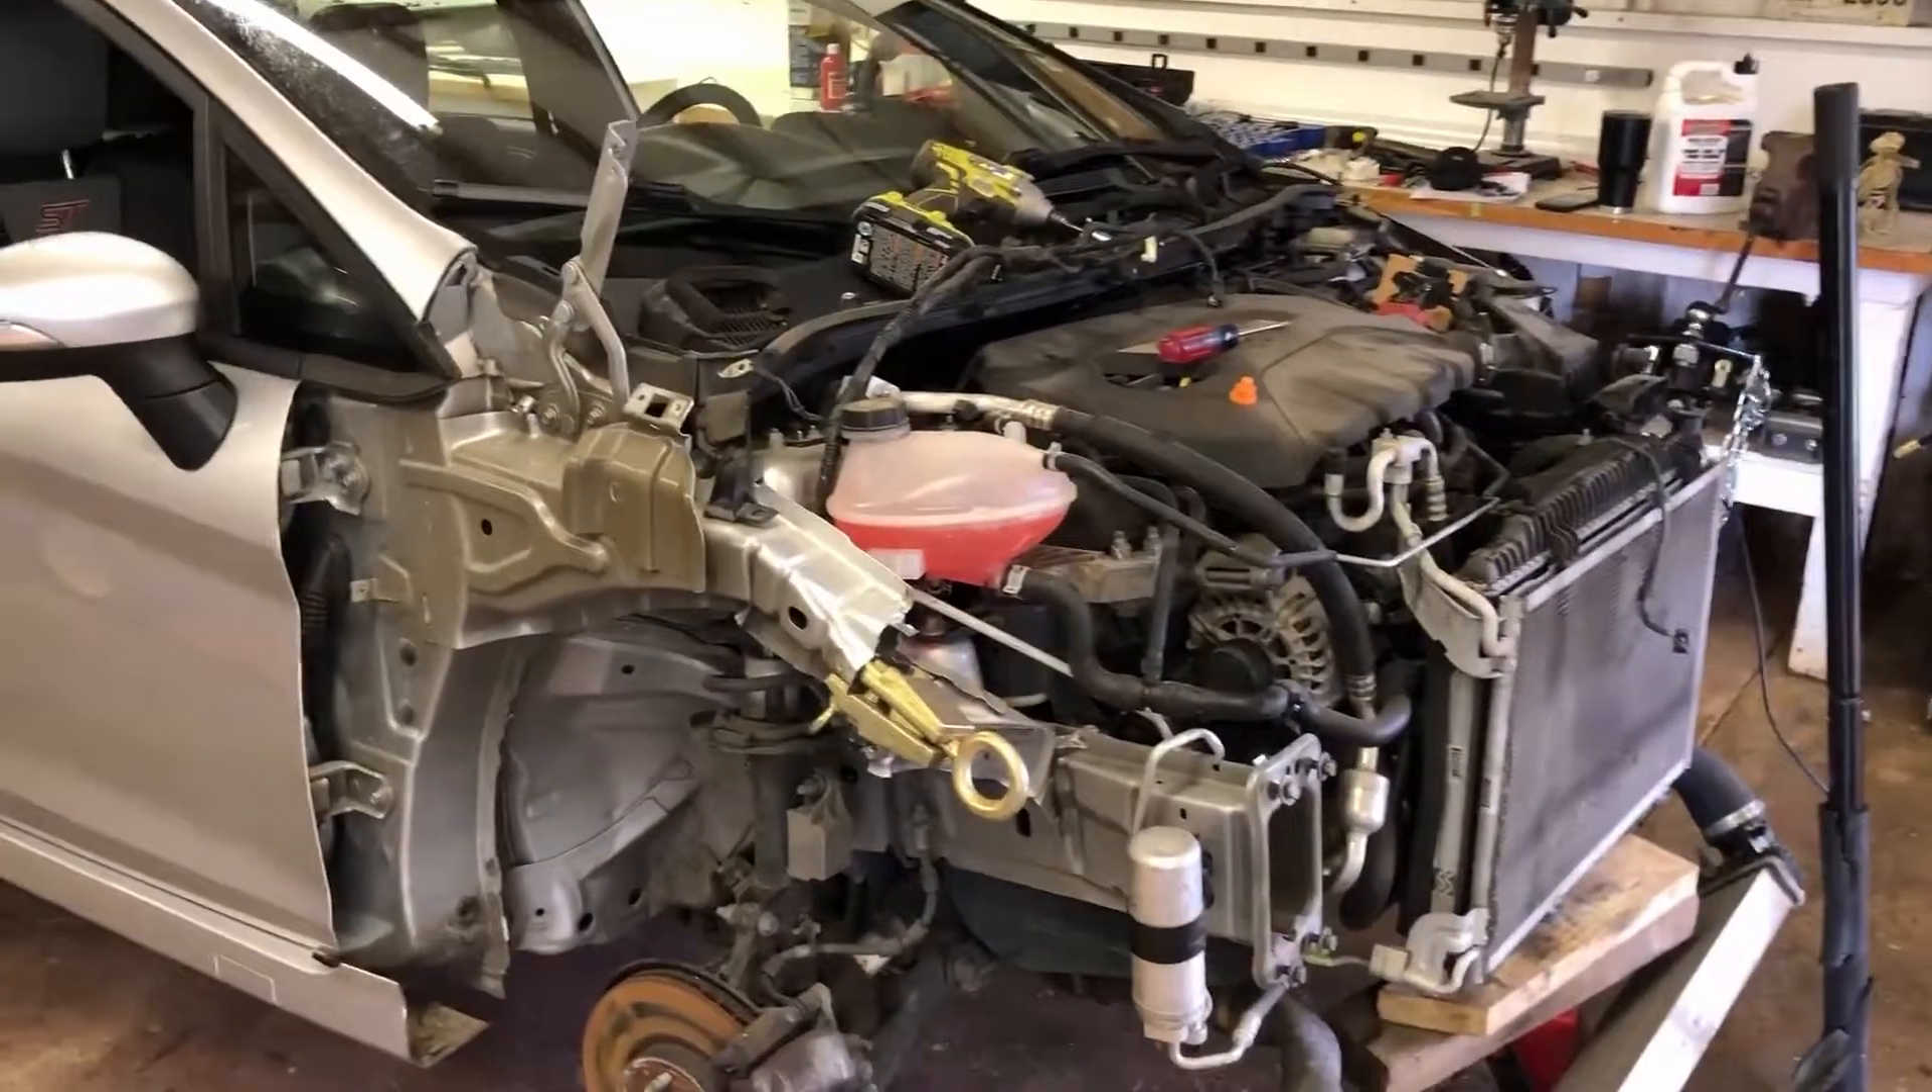All right, day one is complete and I have the car tore down.